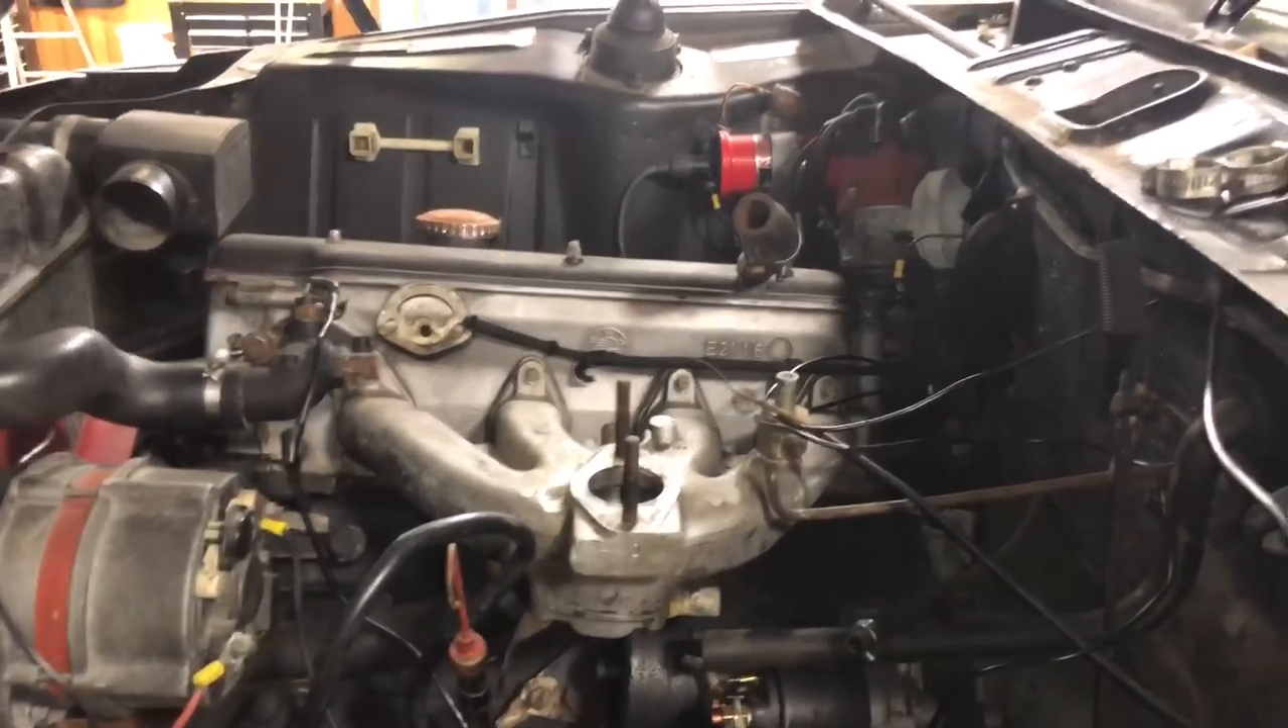I still have to take the old intake manifold off.